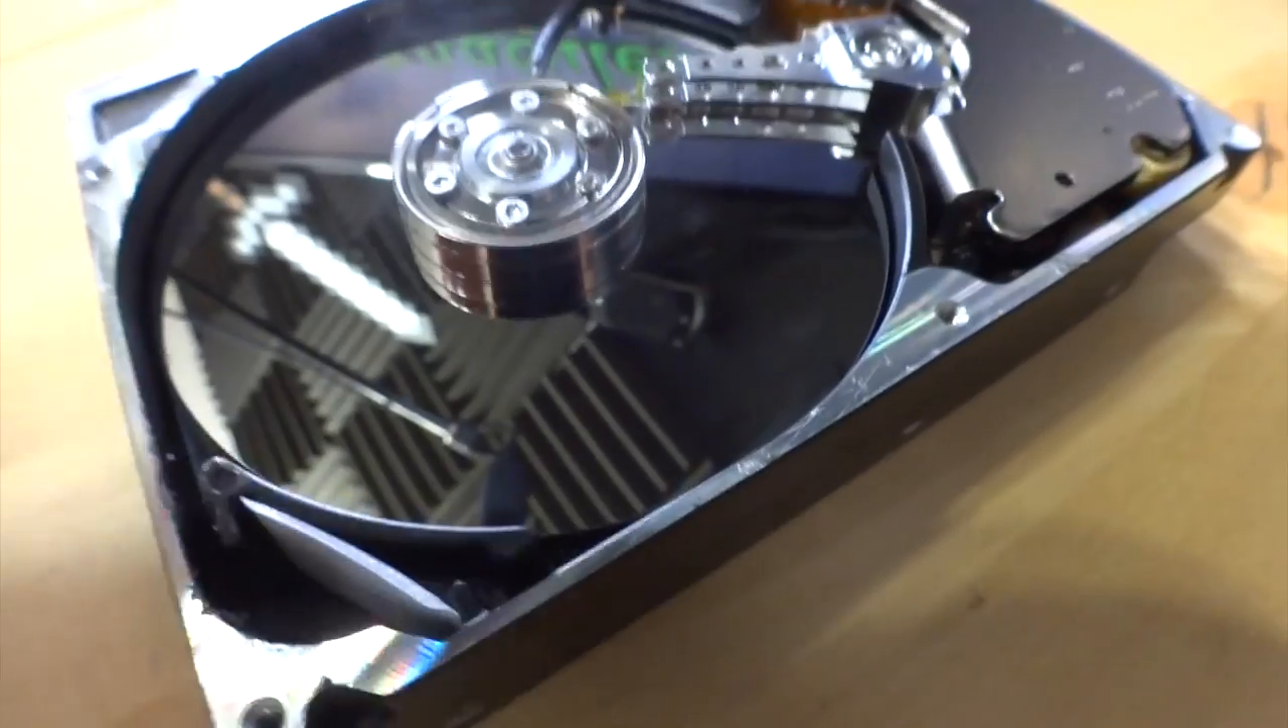There we go. The lid is off.